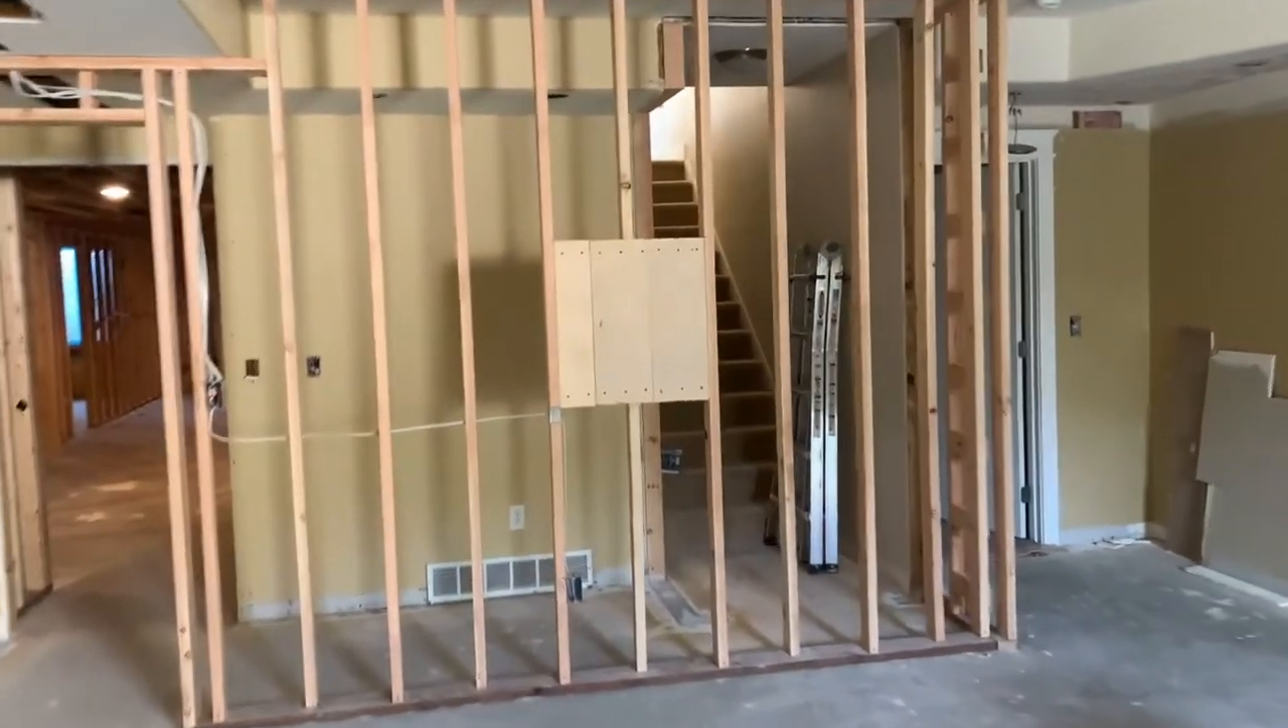Now we've framed up some backing for a TV option there if they want mounted TV there, plenty of support.